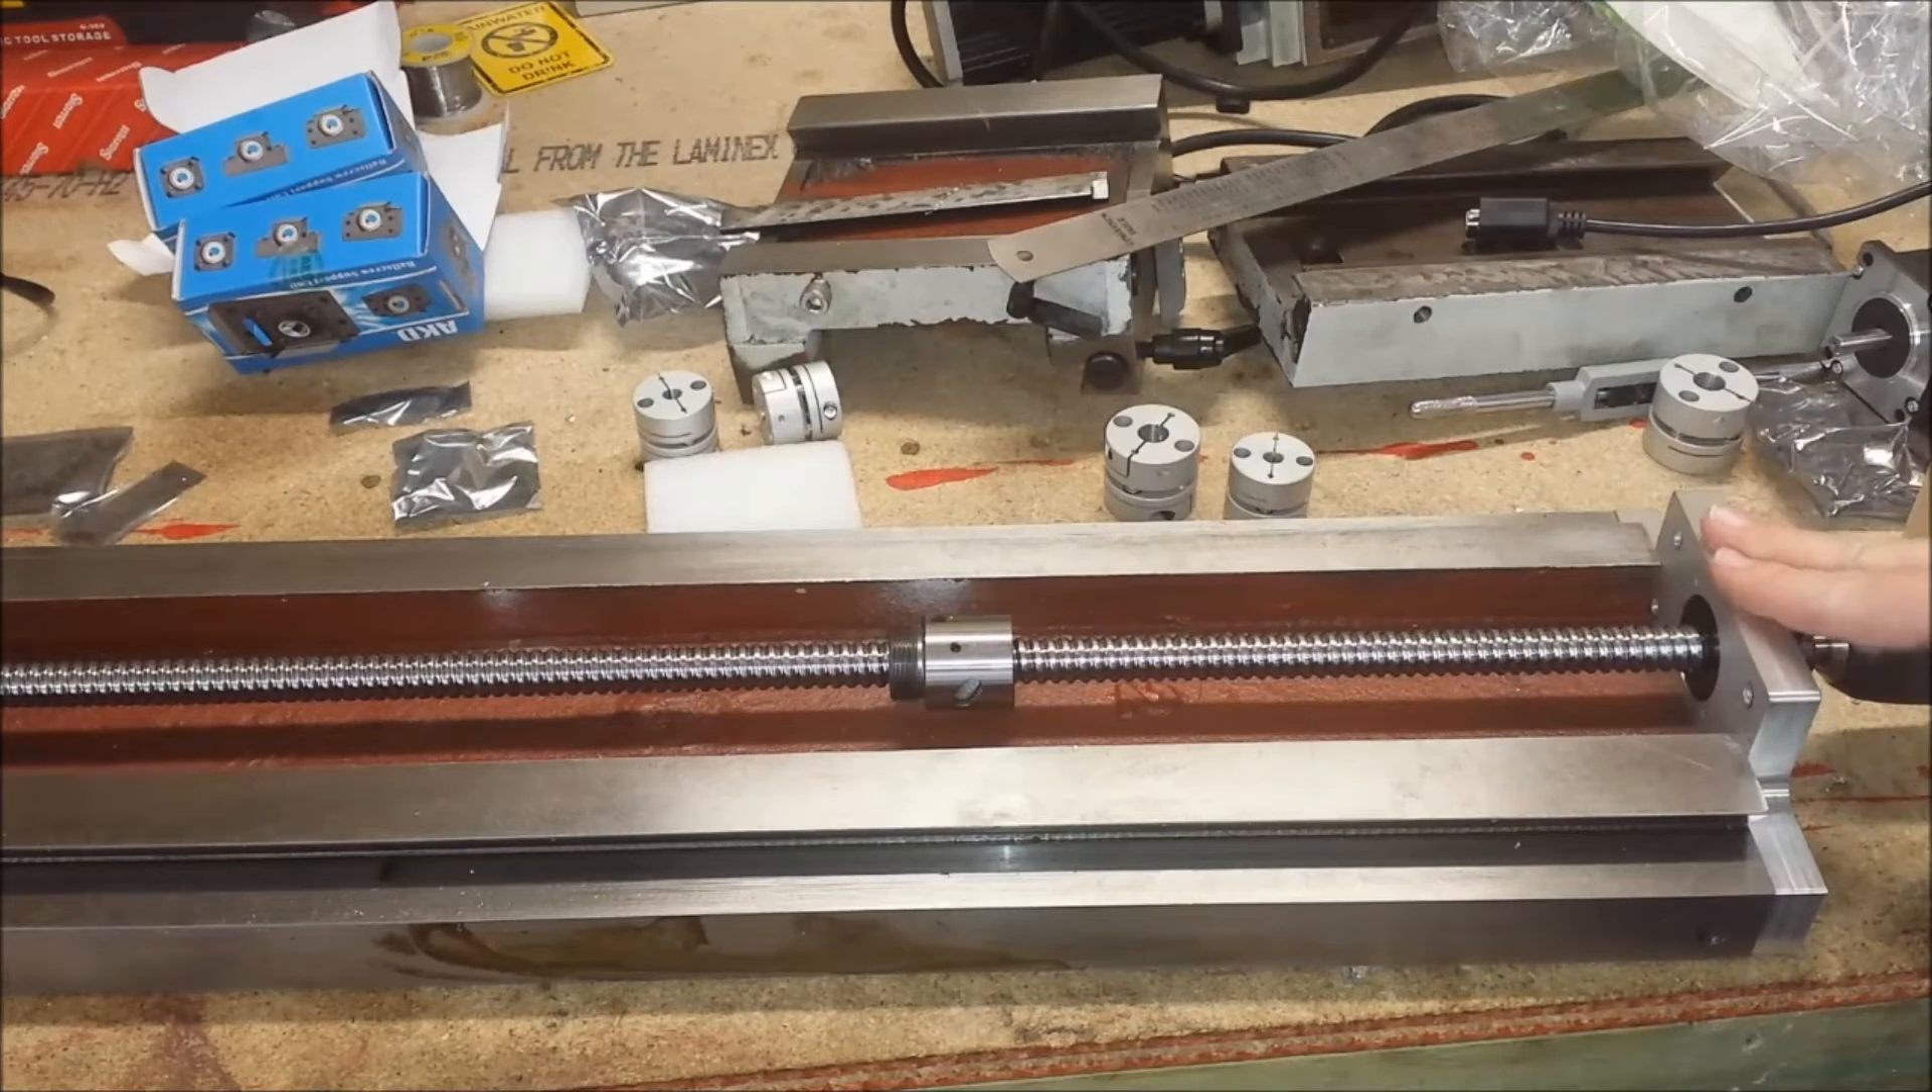Alrighty so there you can see I've got the end plate on here and that's a 16mm ball screw.